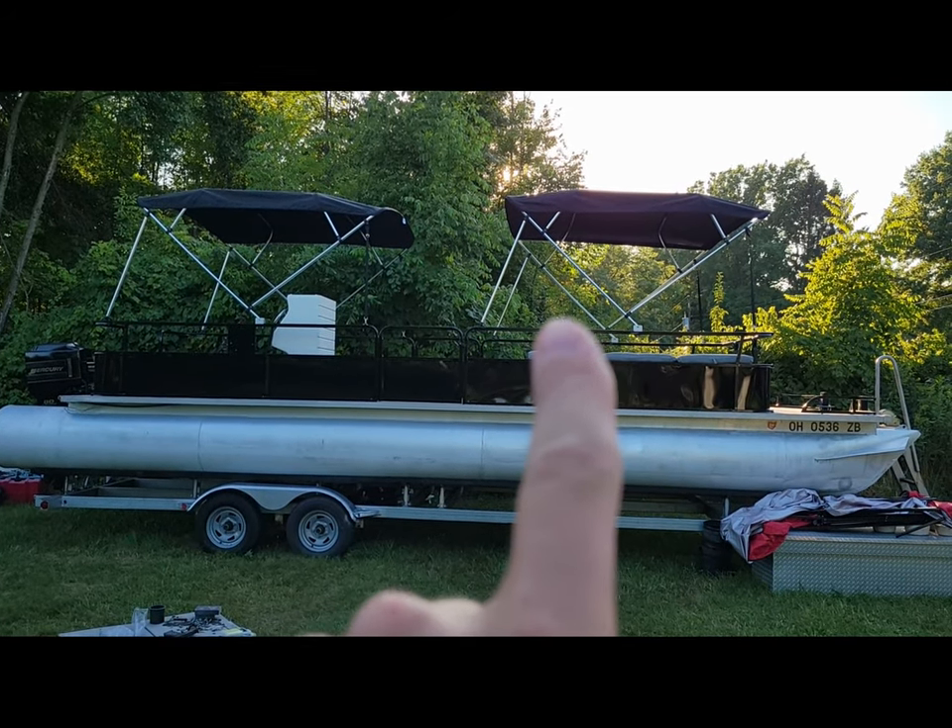So there are the tops both installed.